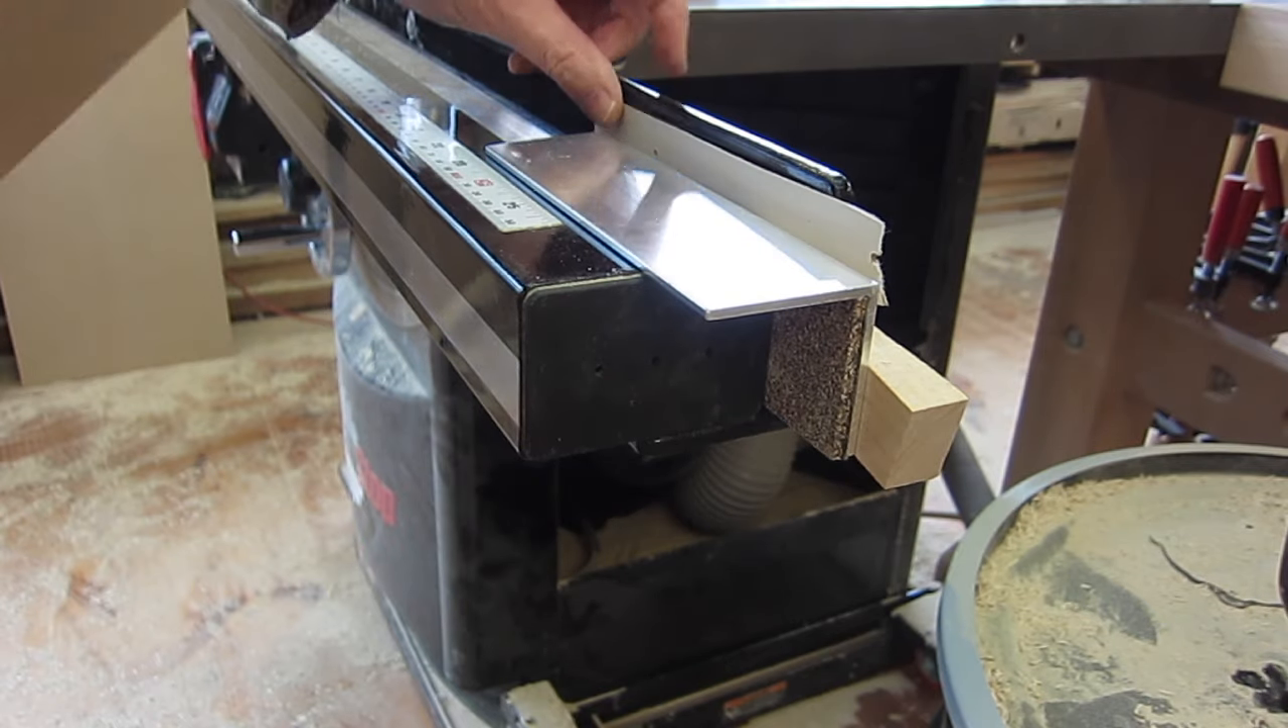I got my aluminum bracket with the cork wedged in here.